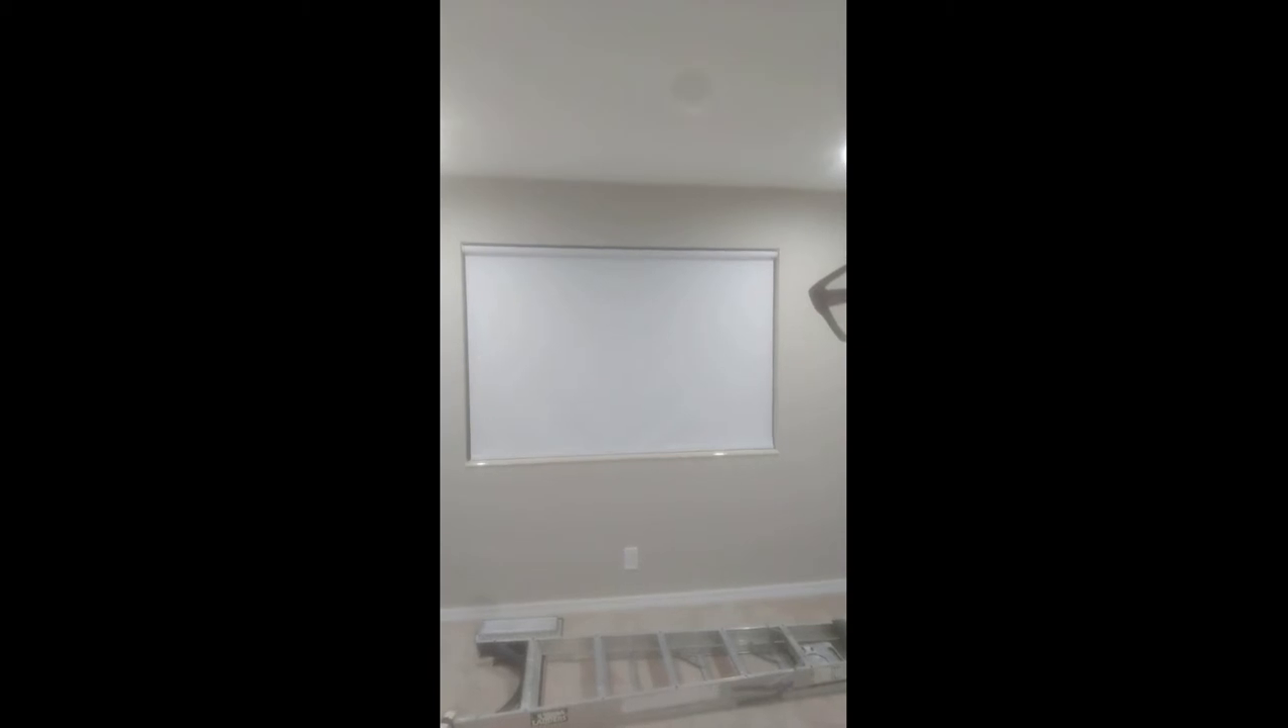This is the finished product of the shade.